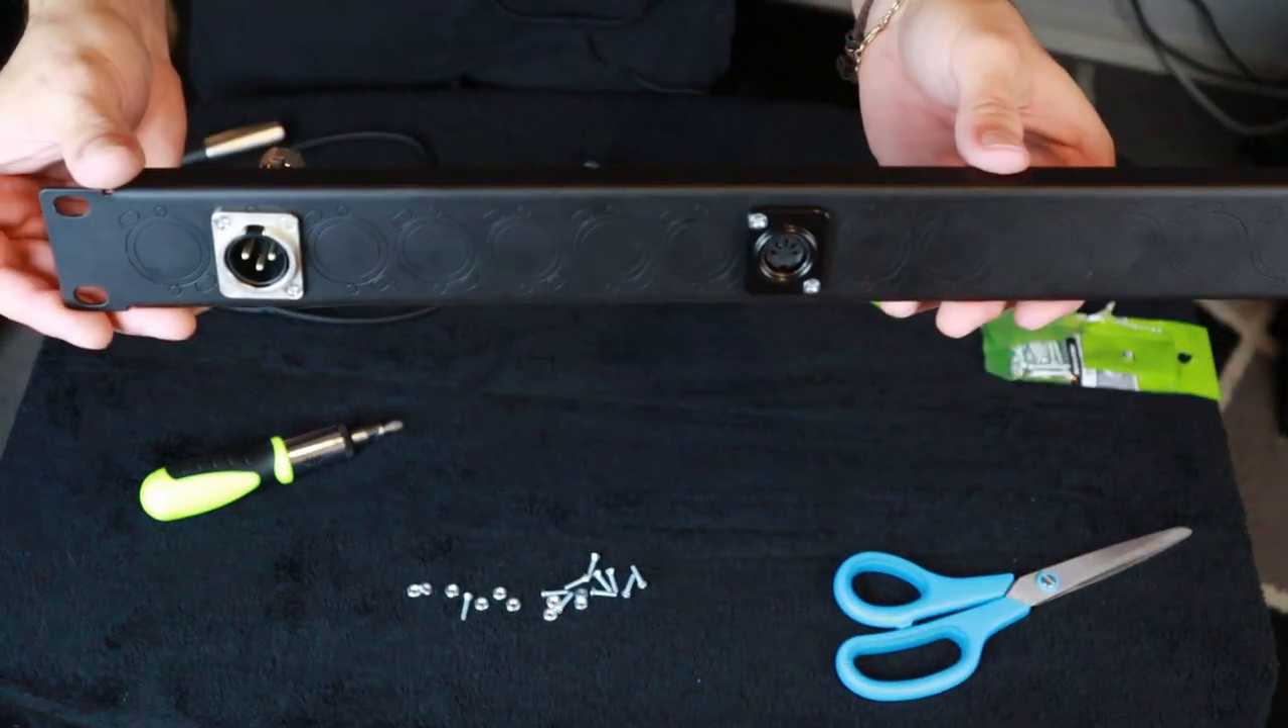I have both modules into the little patch bay that I made here.